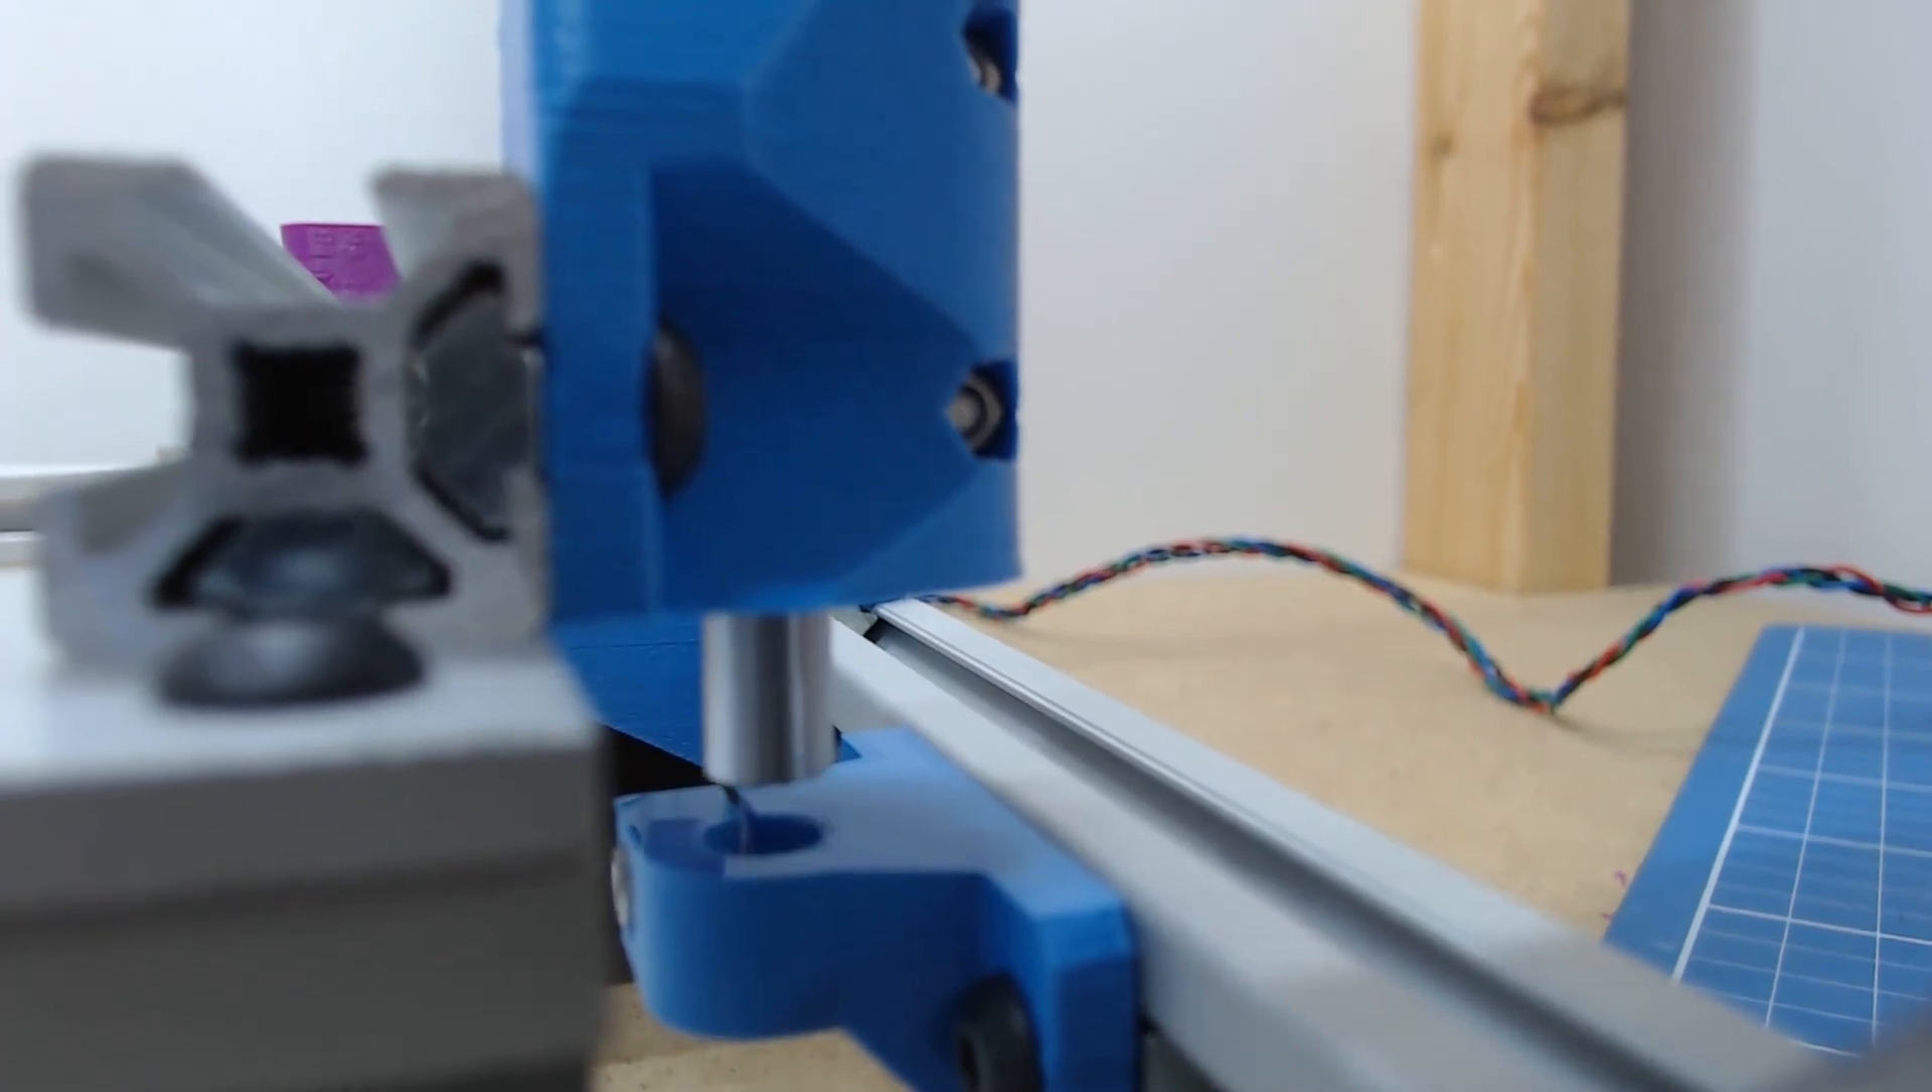So you can see this rod doesn't quite come down into this plastic part.